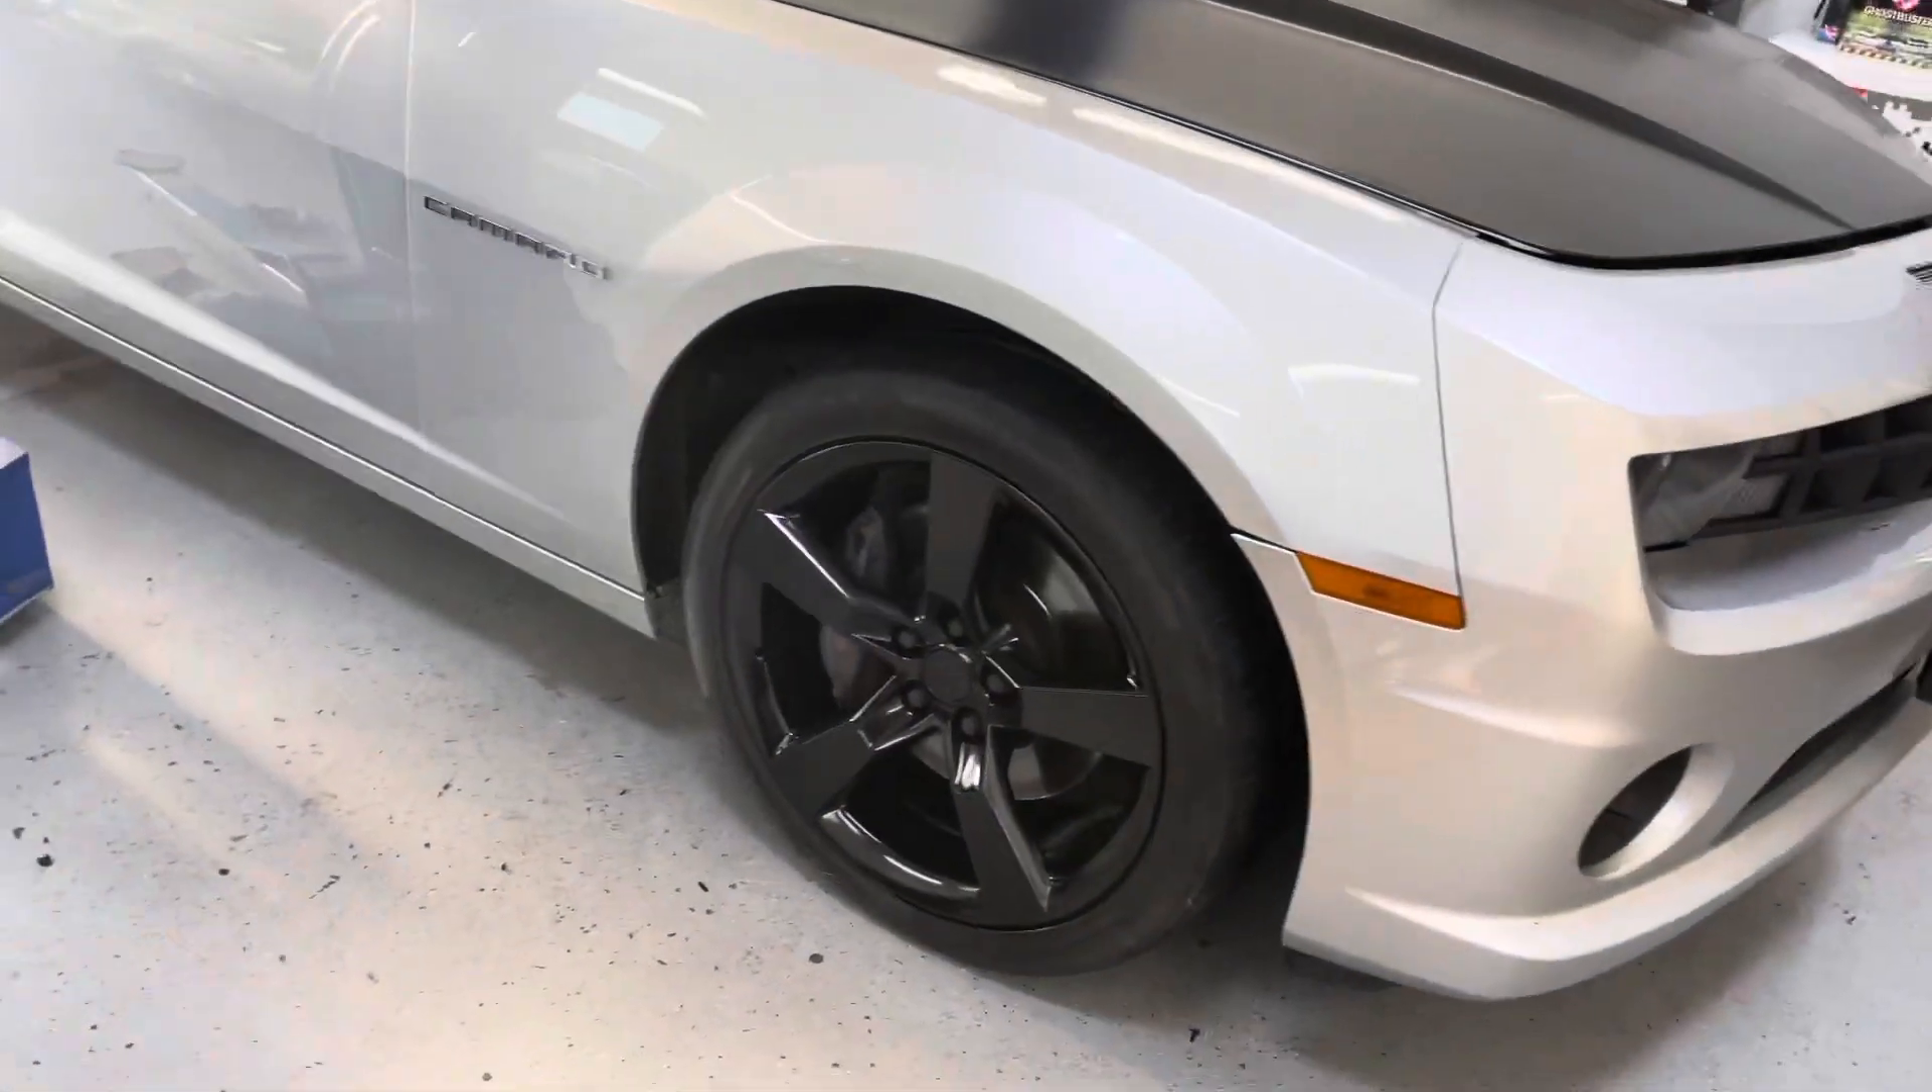We got the car dropped back on the wheels.